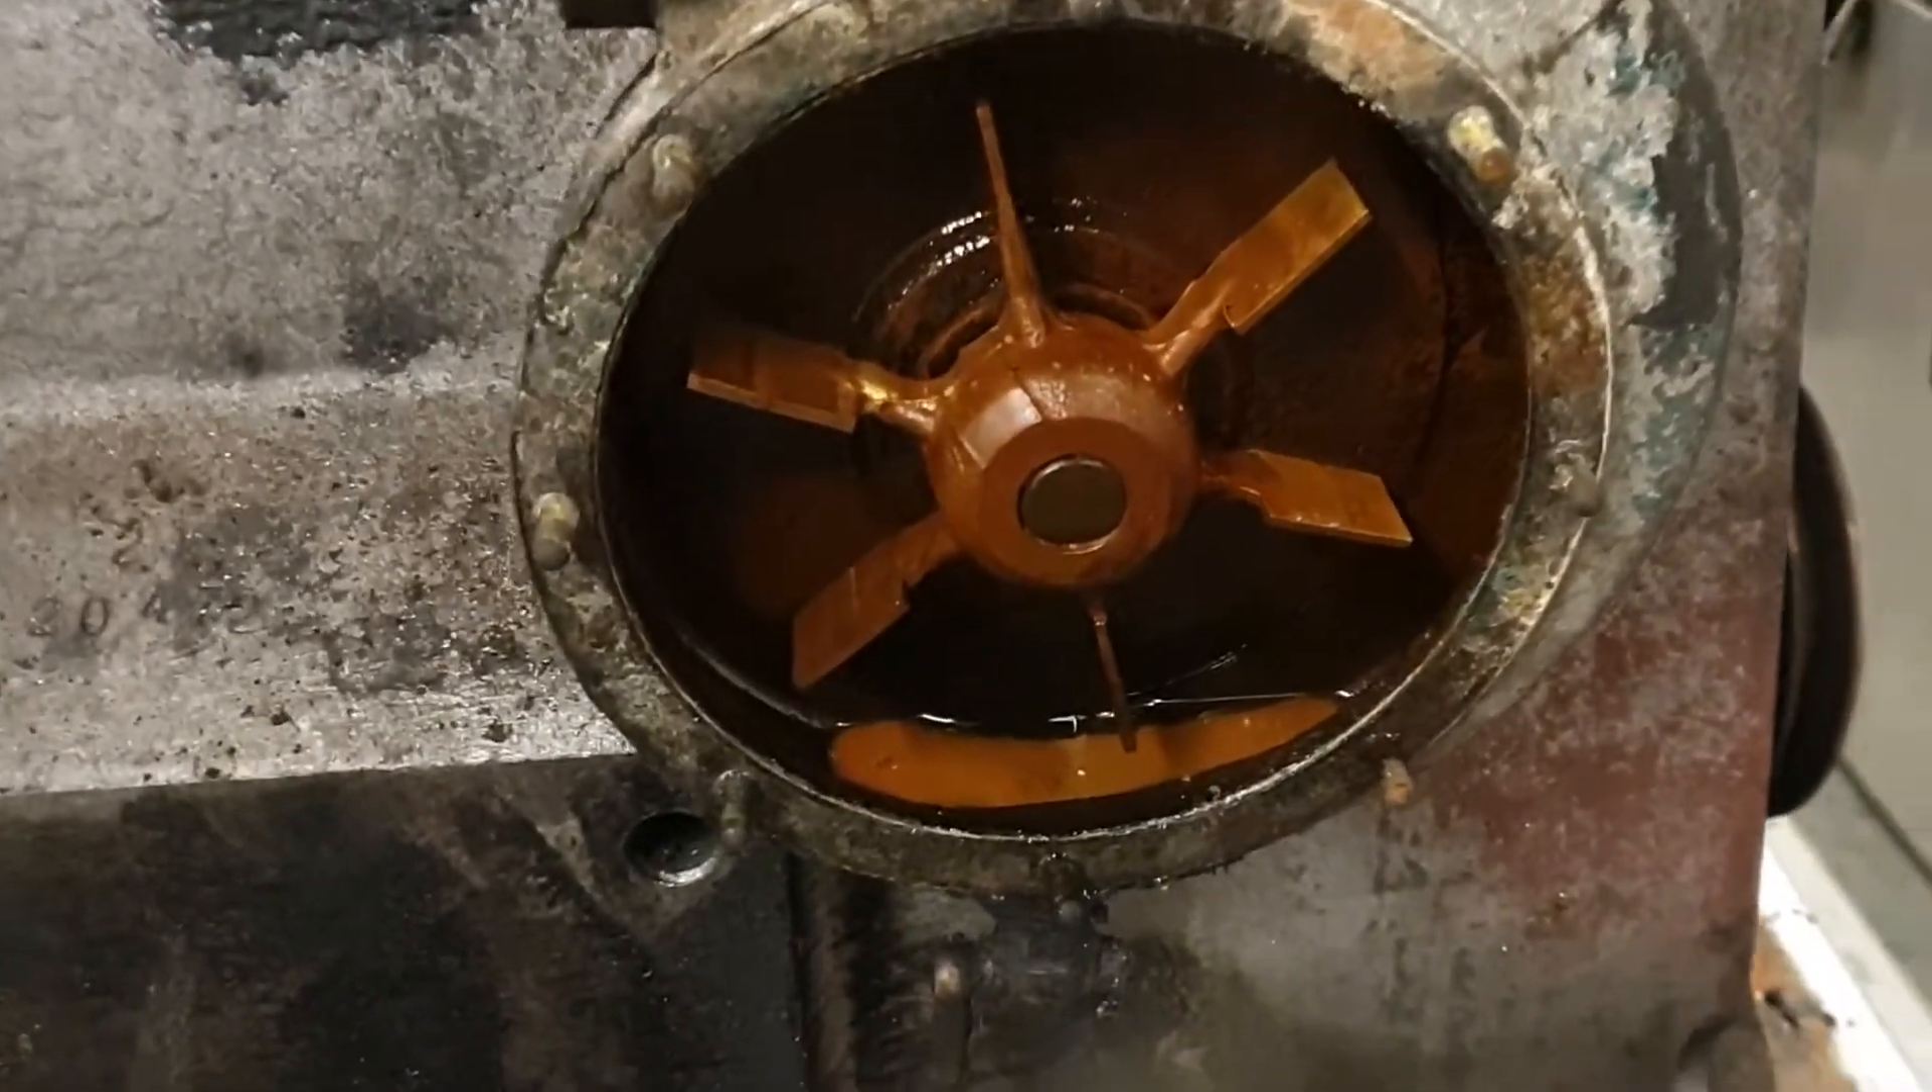So now we've got the cover off the water pump we can take a look inside.